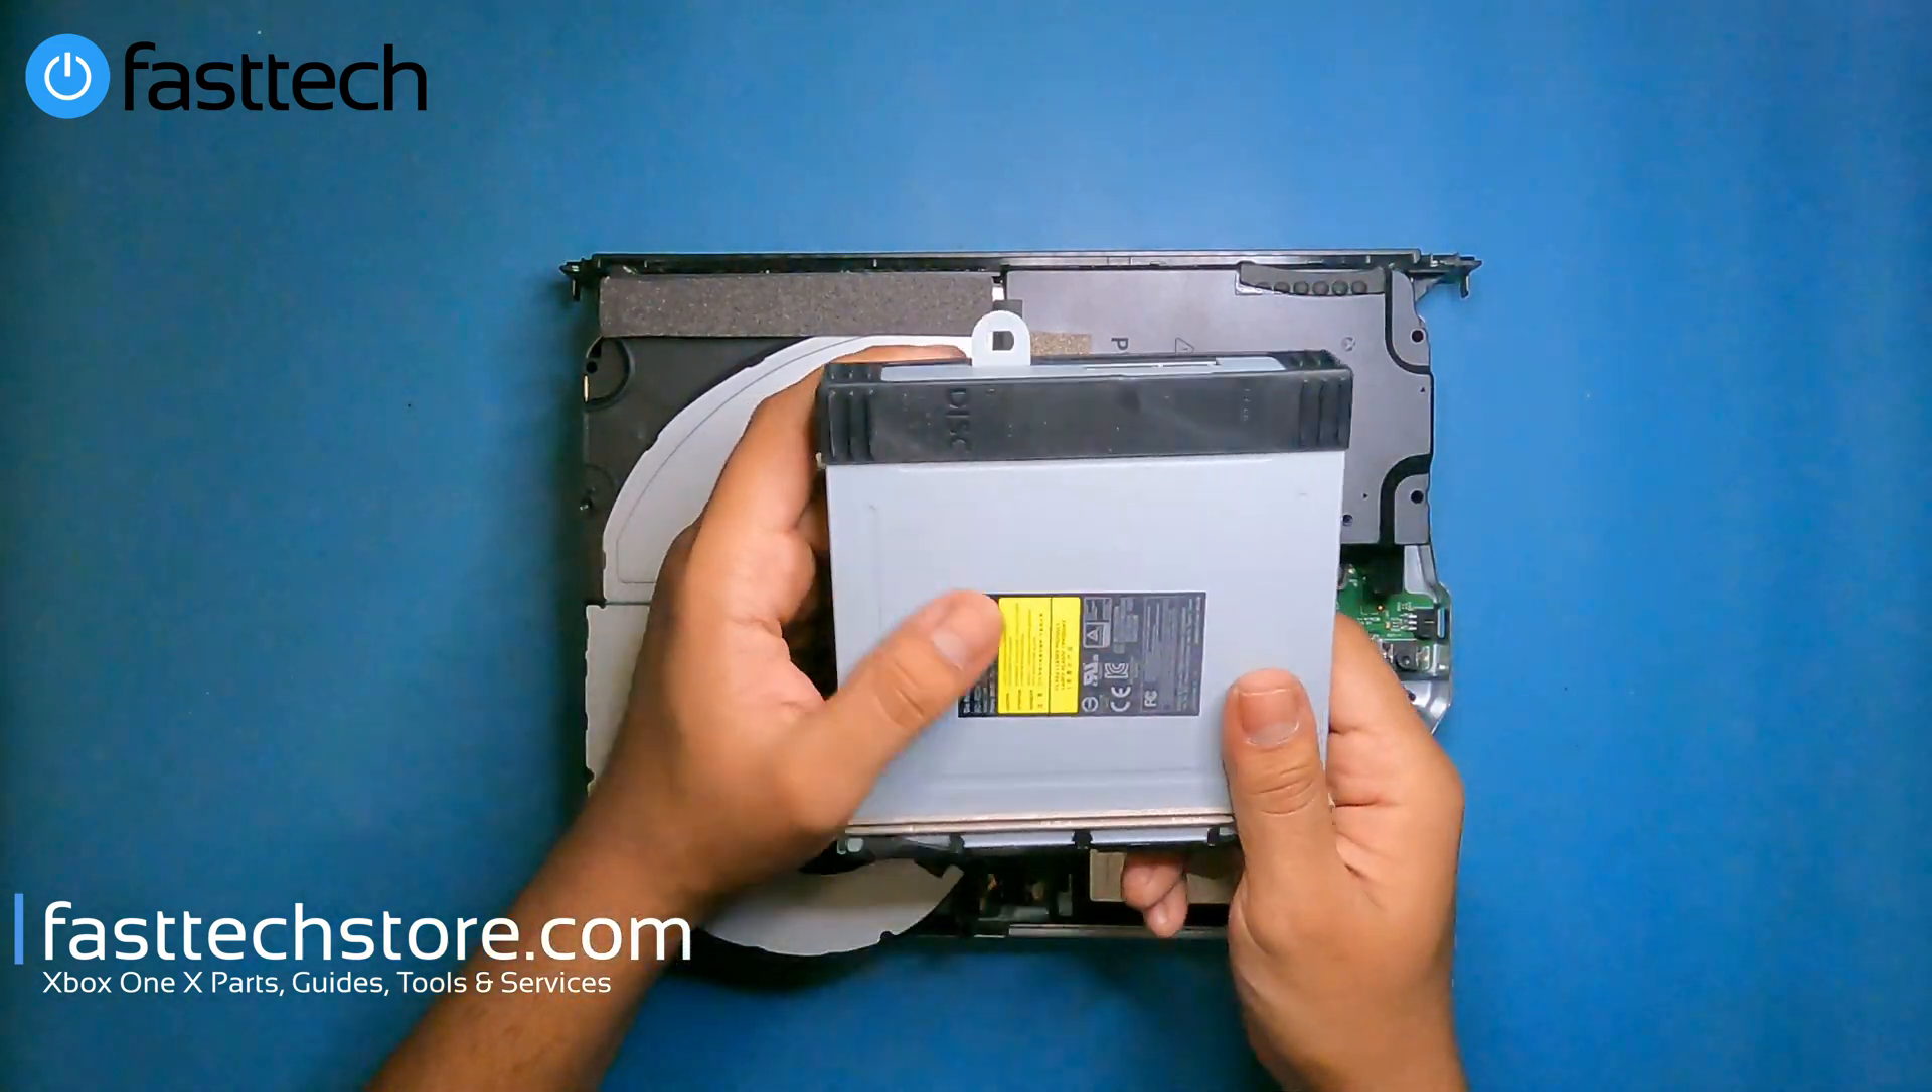We're going to remove that and now we have the disk drive free.